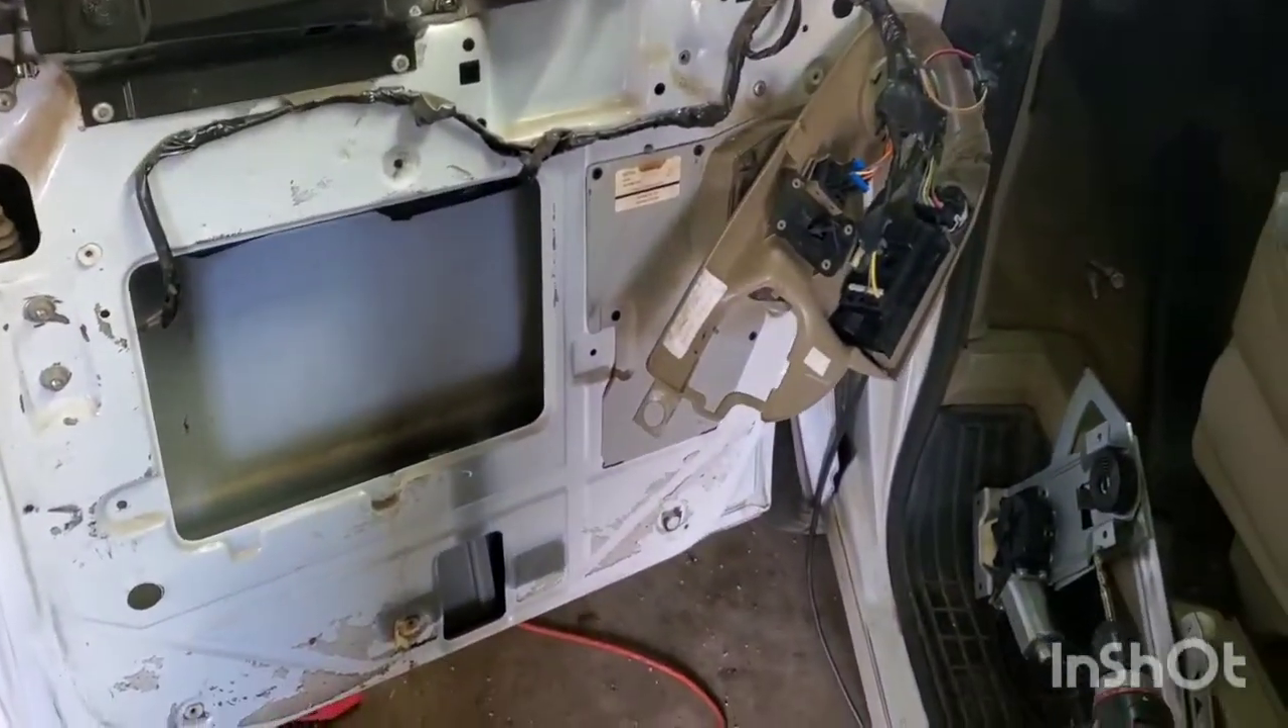Now the door panel was pretty easy to take off.